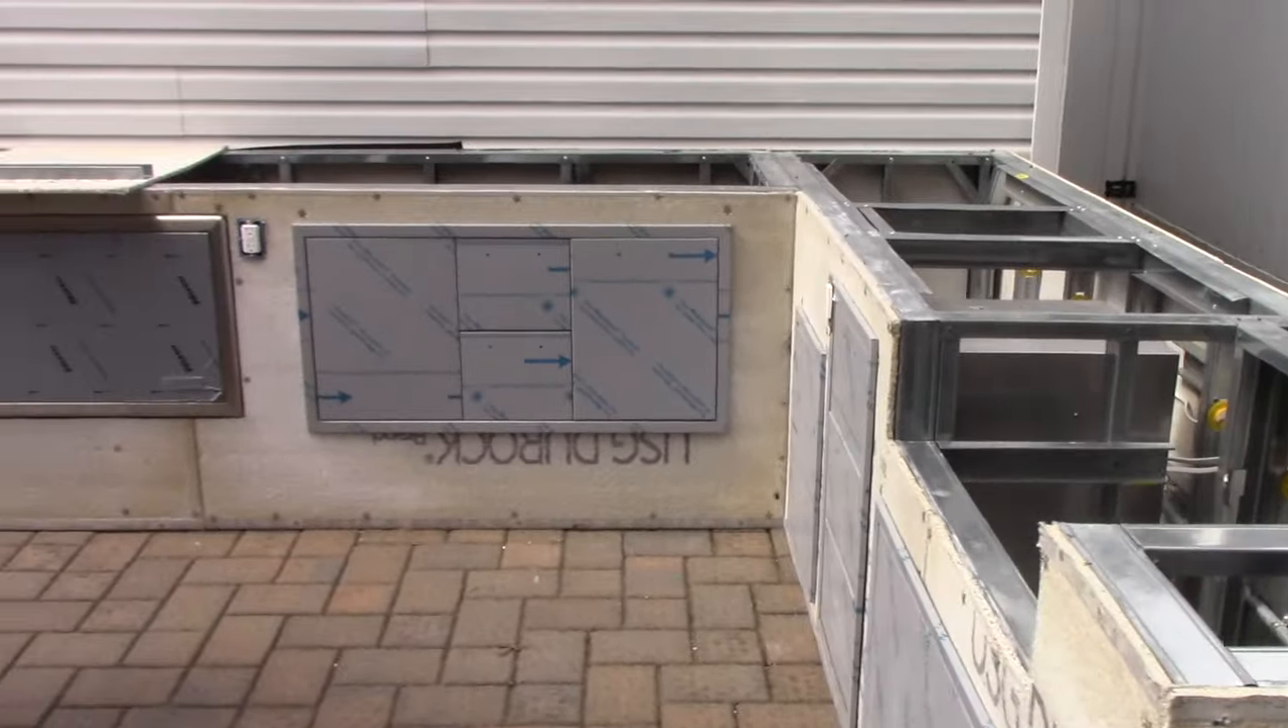Right now what's left is the countertop and the stone work.